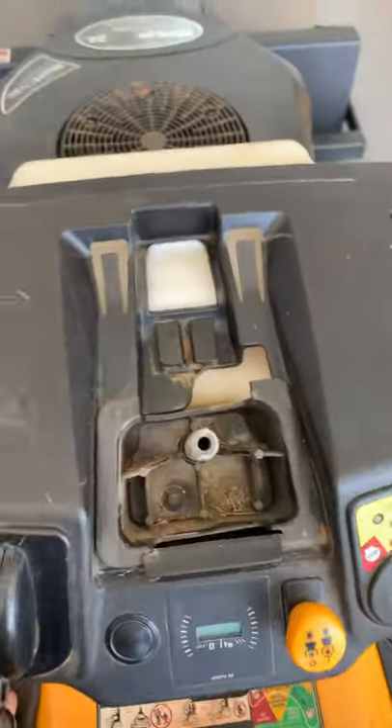I said I haven't put the uh steering wheel on or the or the top part of the uh steering wheel trim.